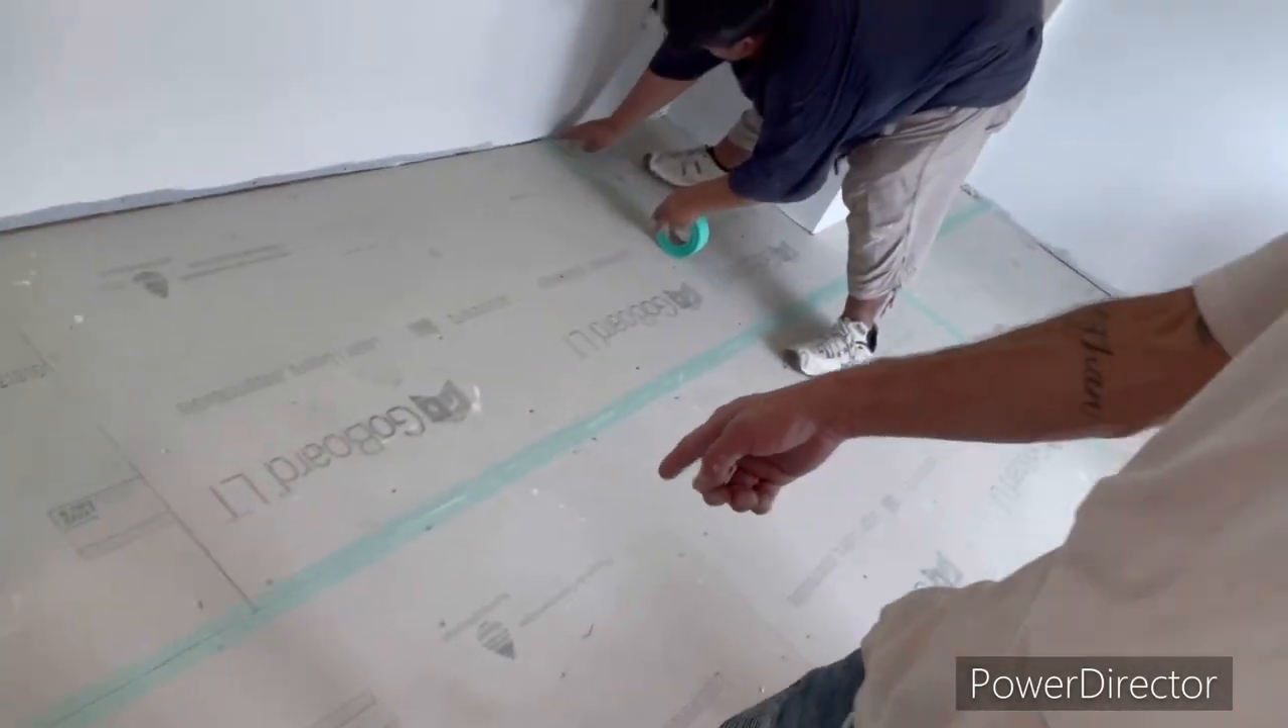All right so he's working on putting up the fiber tape on each seam and before we leave today I'm going to mud those in that way this floor will be ready for install tomorrow.